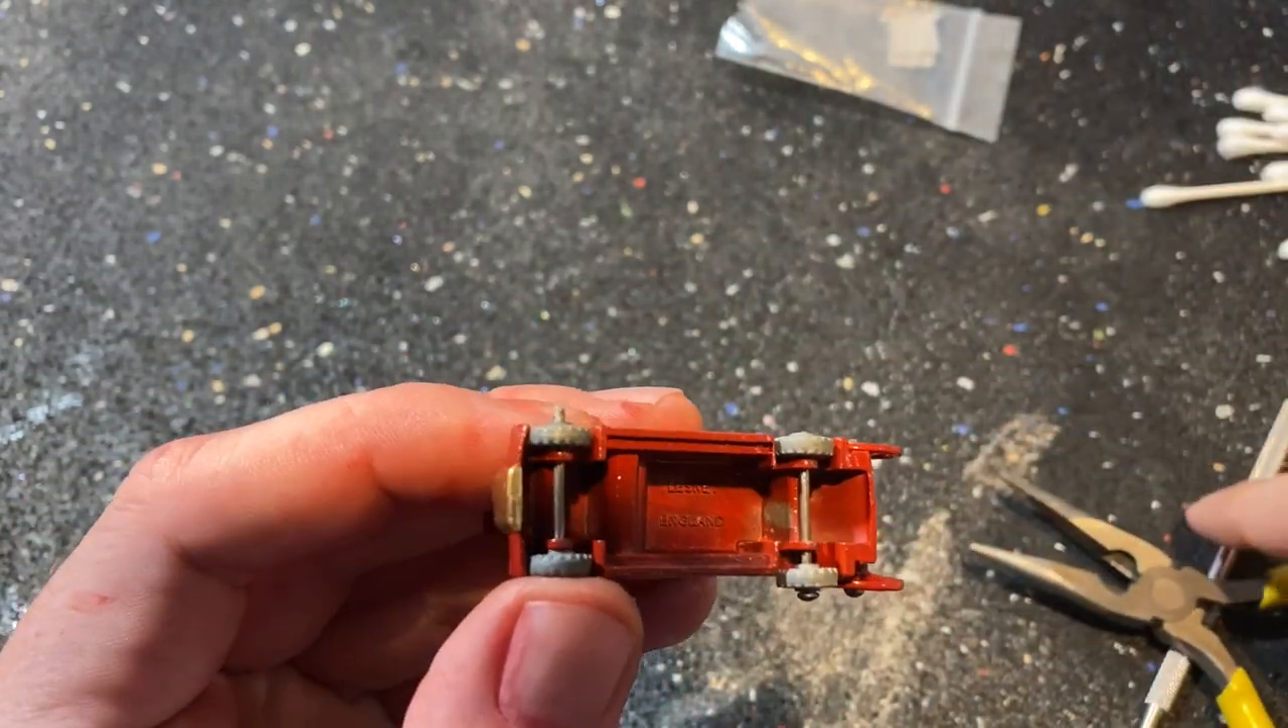So i put in our last wheel on here.